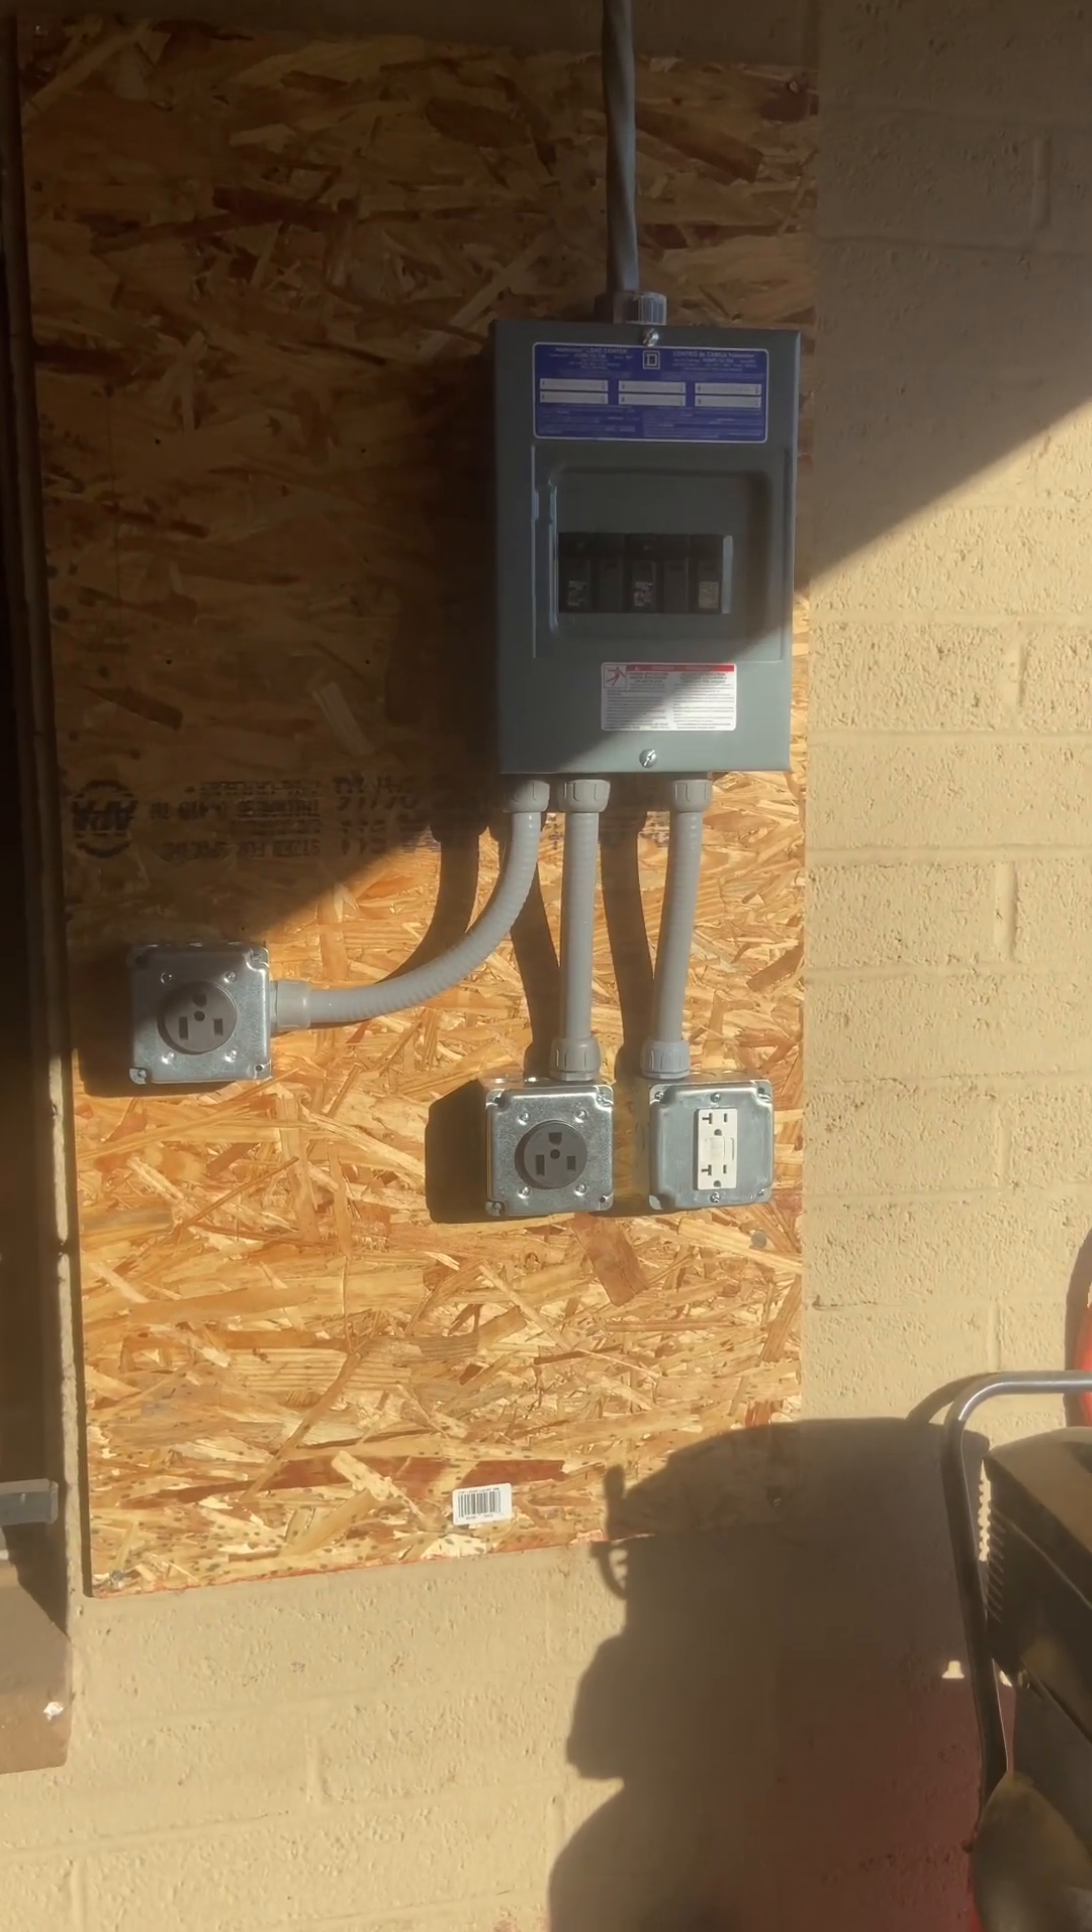All right, here's the finished product, 100 amp sub panel. 50 amp, 30 amp, and 20 amp for the welder, plasma cutter, and compressor.